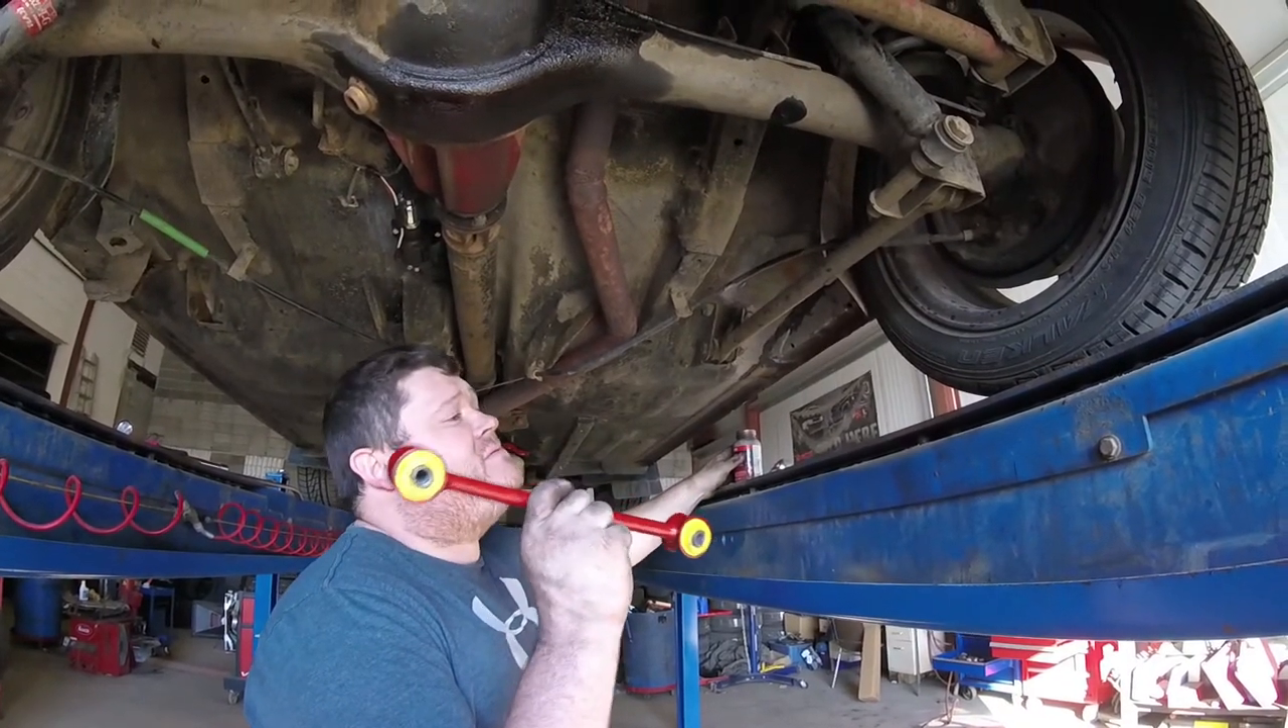We have one control arm with all the bushings installed, ready to put back in.